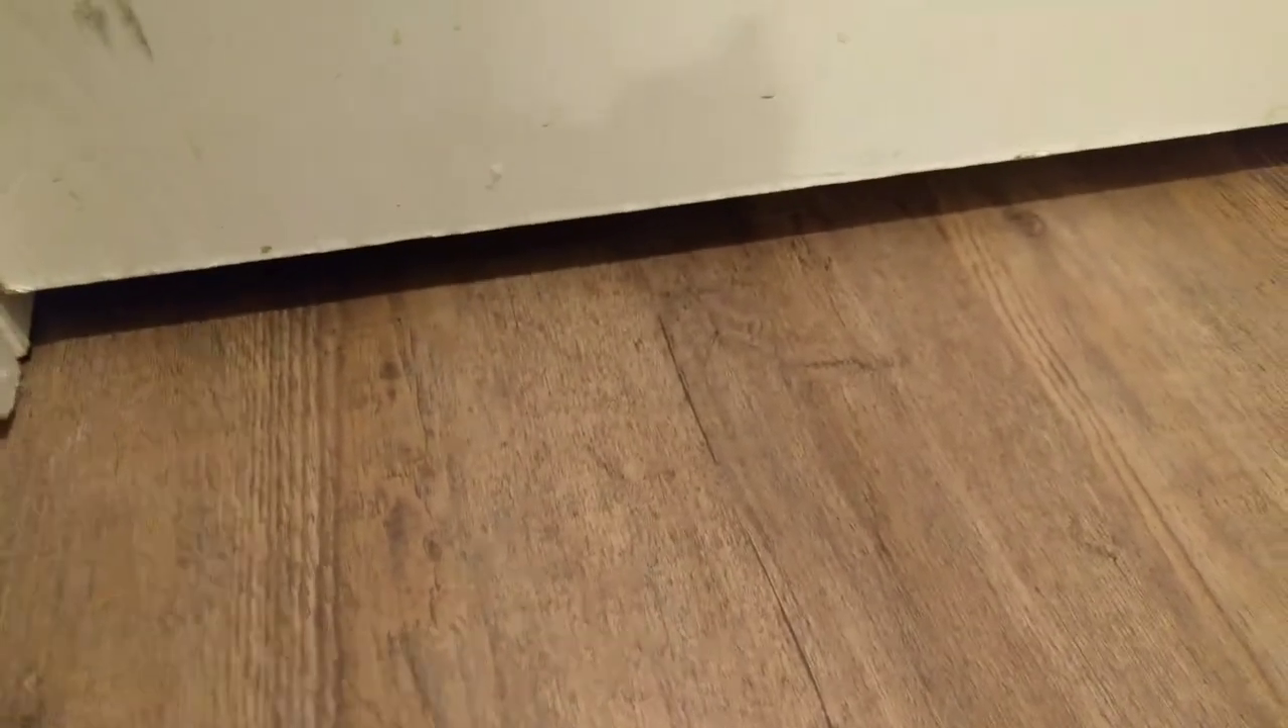But you can see there's a huge gap for air to go through right now.